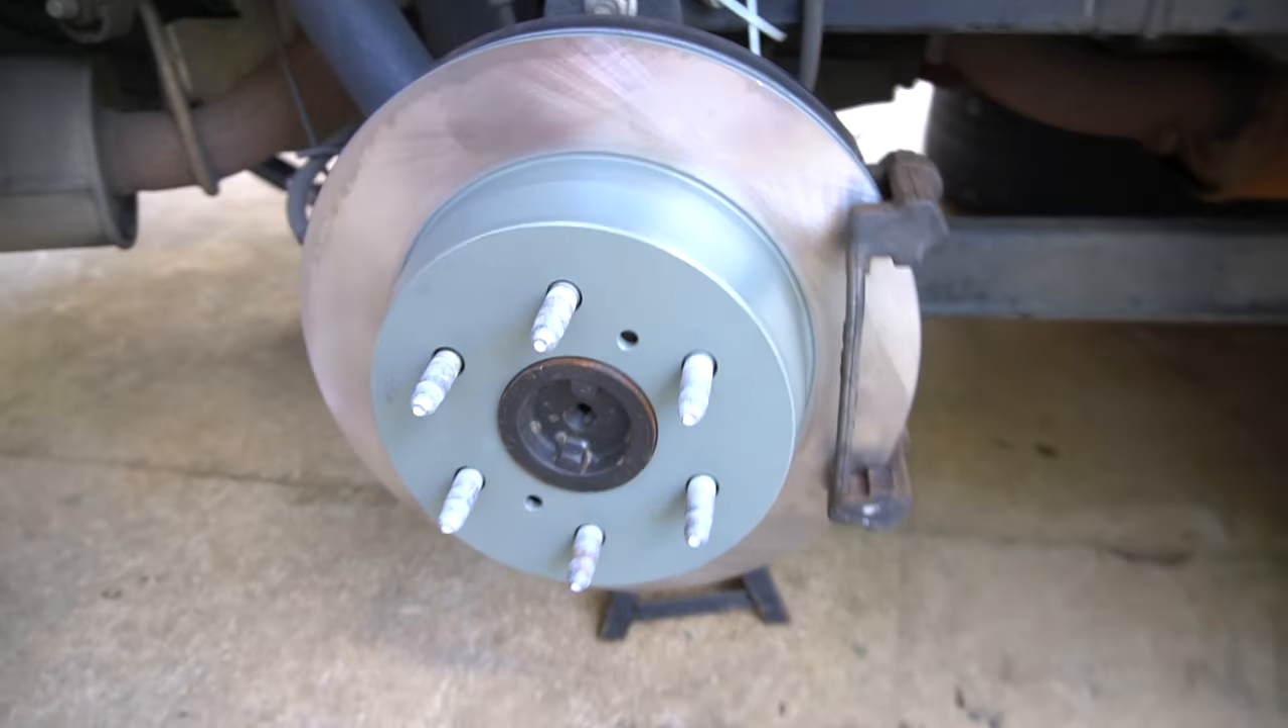A caliper bracket is on.